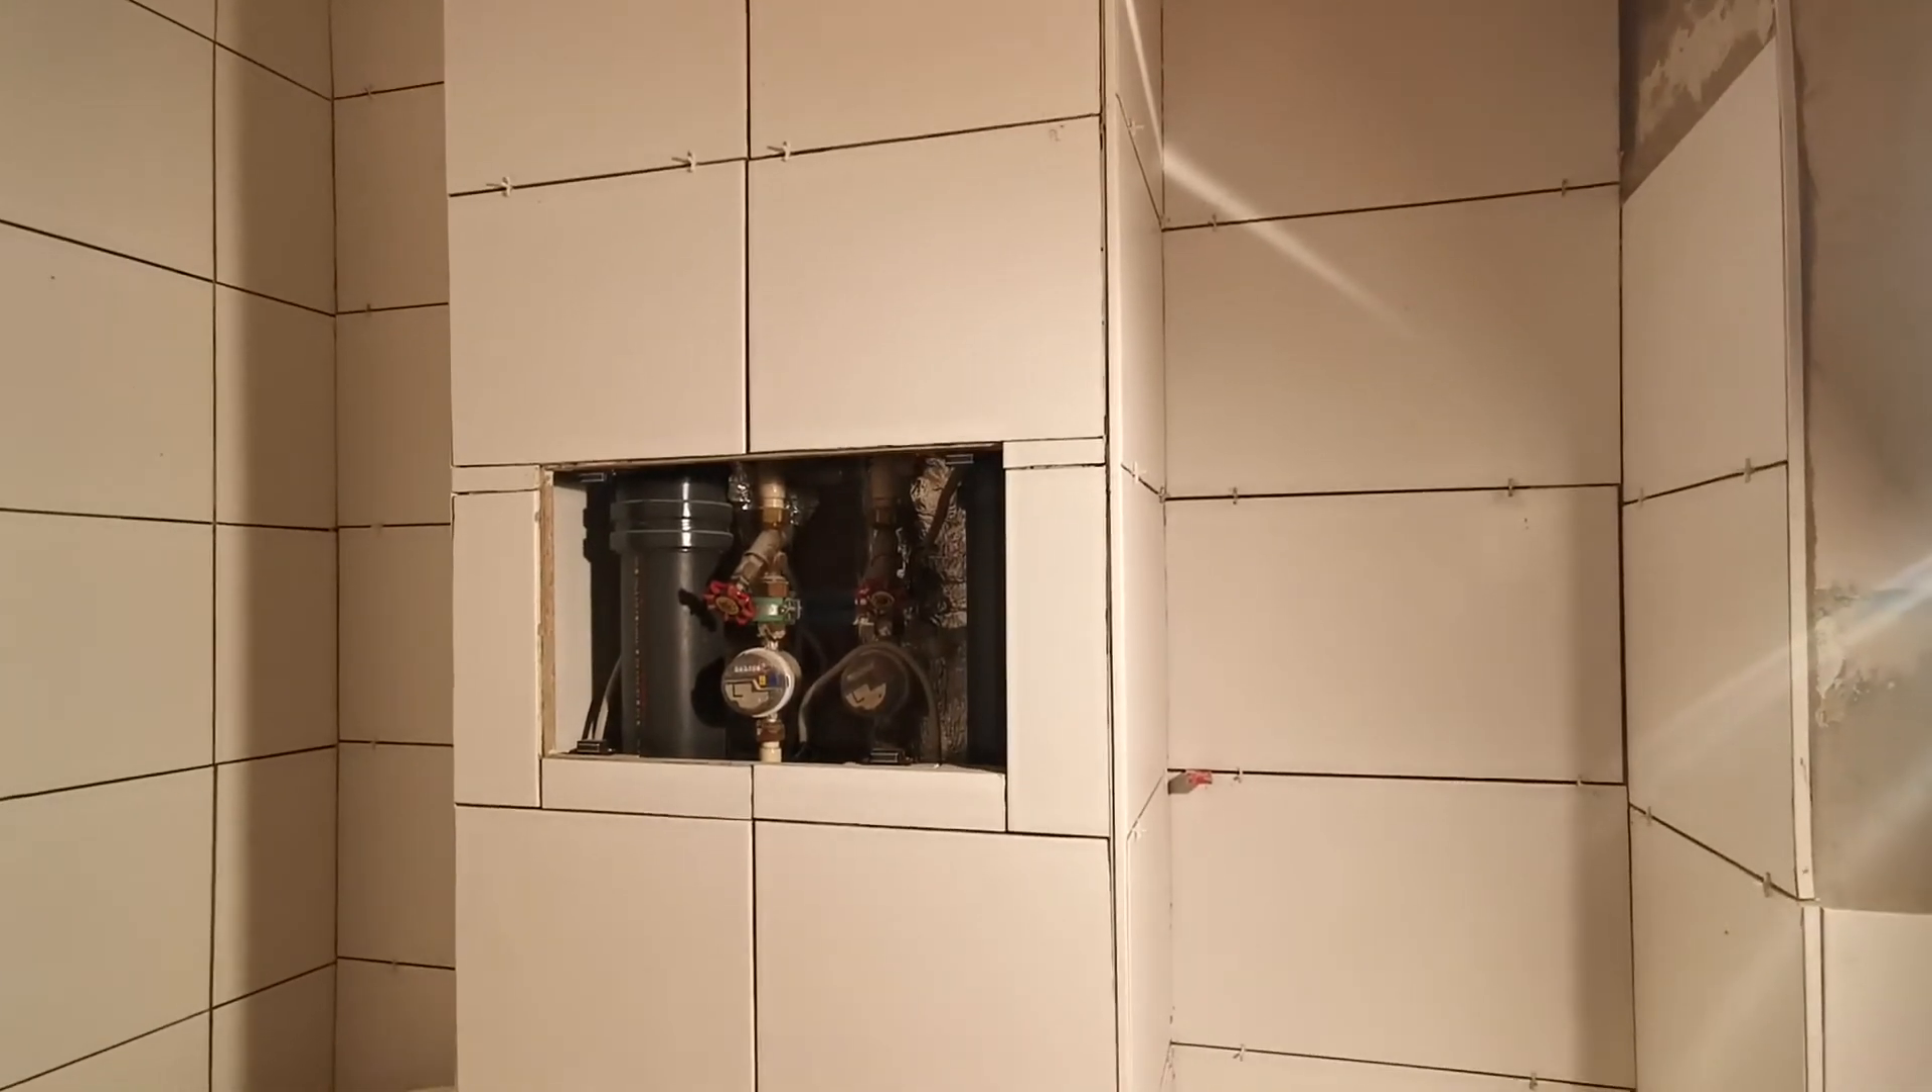Hier fehlt gerade noch der deckel den habe ich gerade noch draußen.